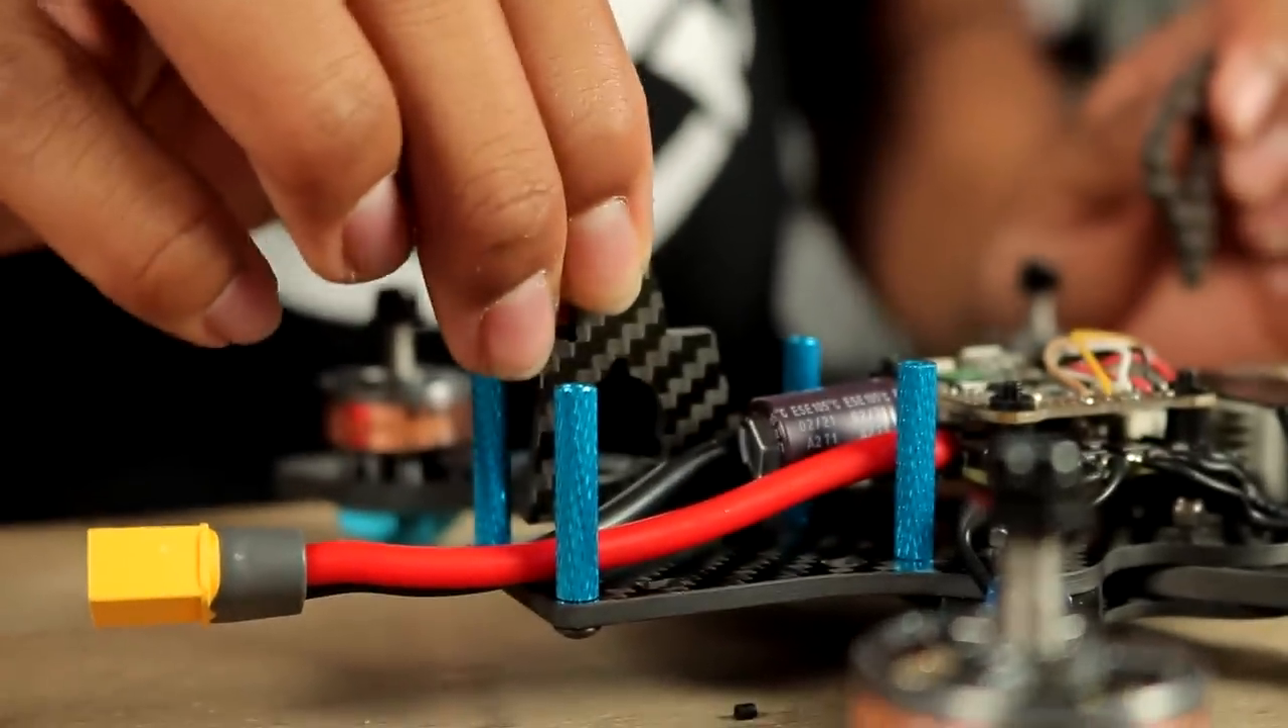So we got the standoffs on.